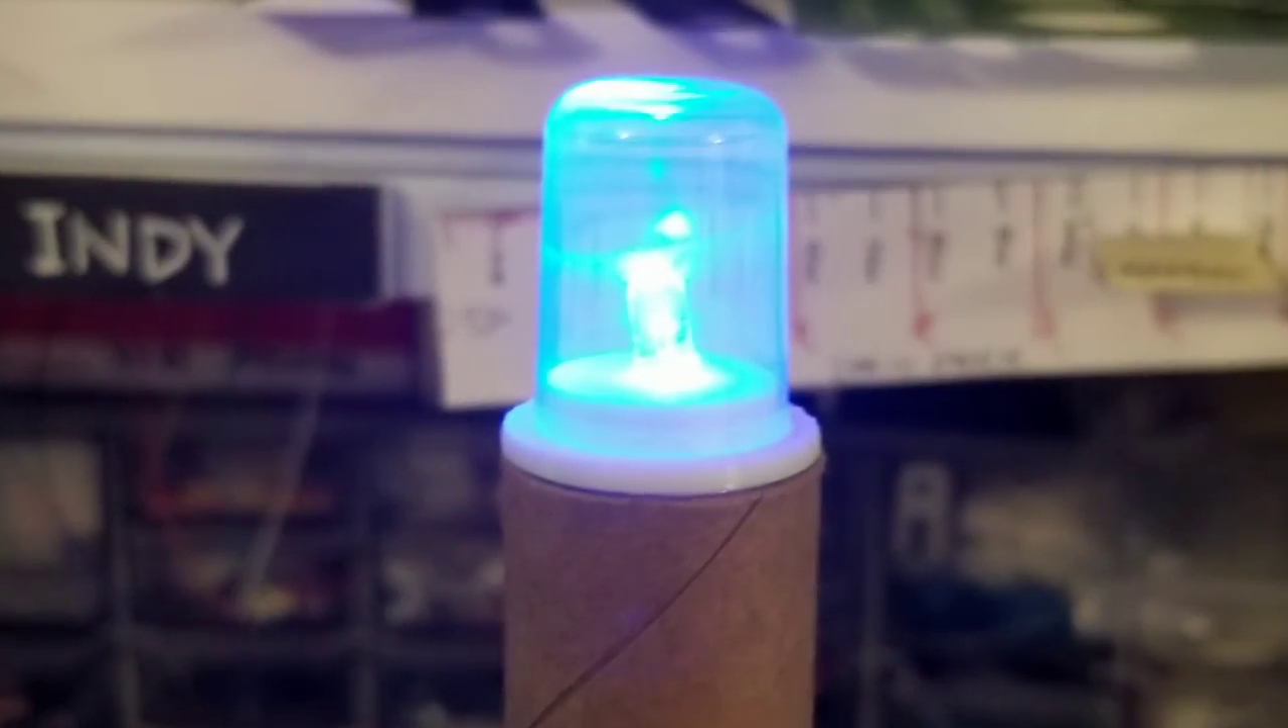After adding an LED and pressing it all together, we have a dome light.